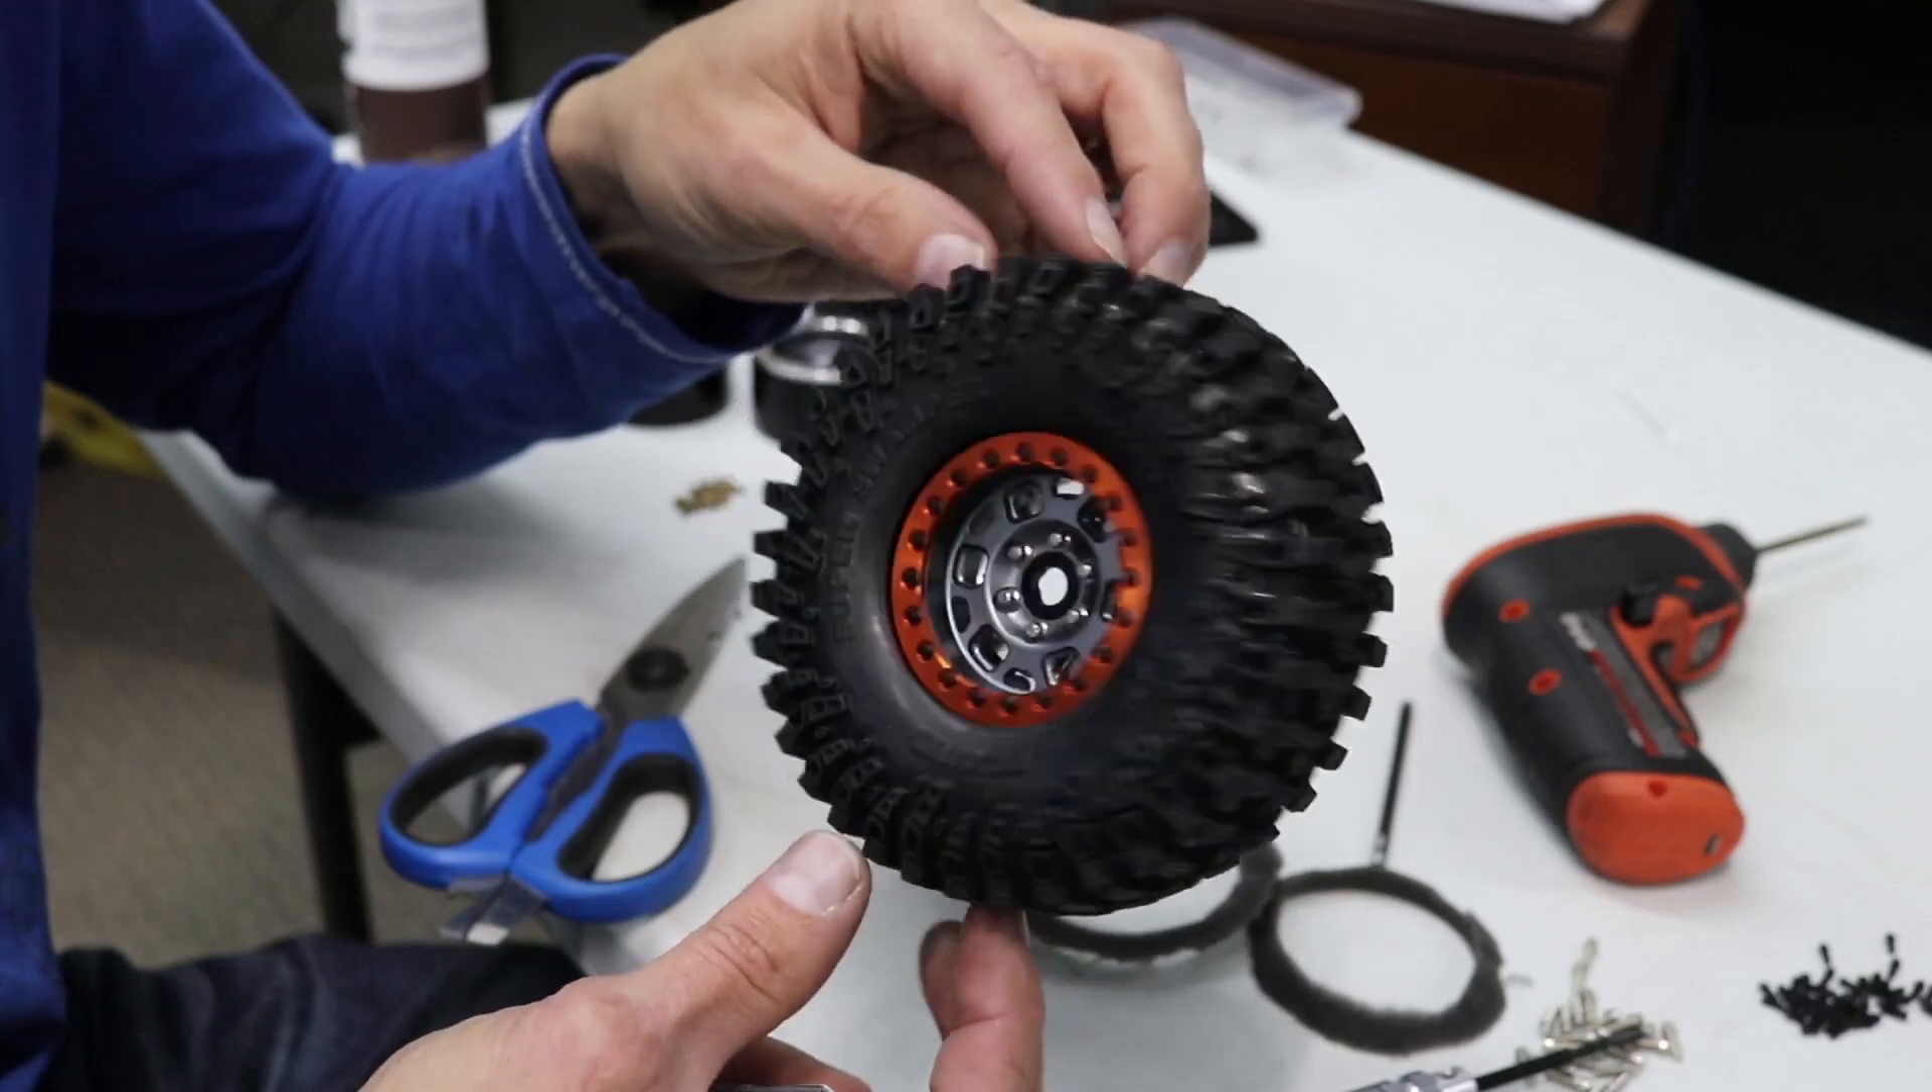That looks really nice the bead there's no bulging in the bead sits nice and square super flat.